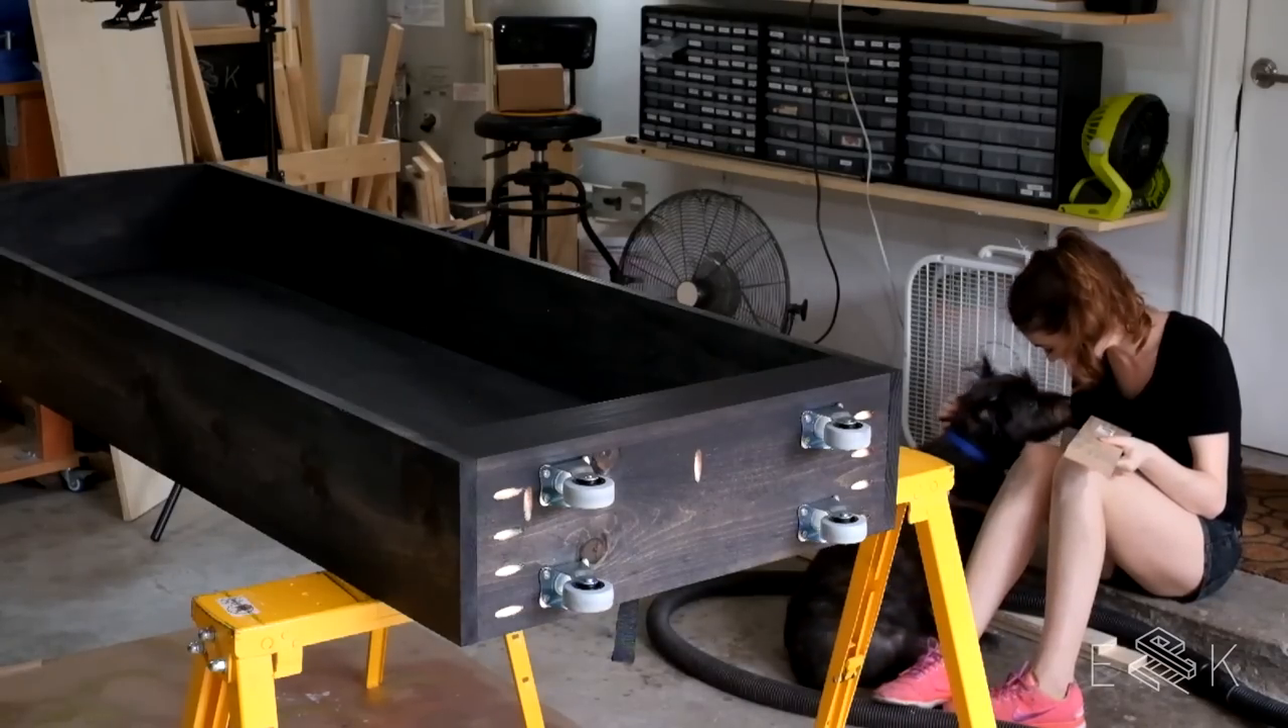So here, we have the top, bottom, and side pieces assembled.